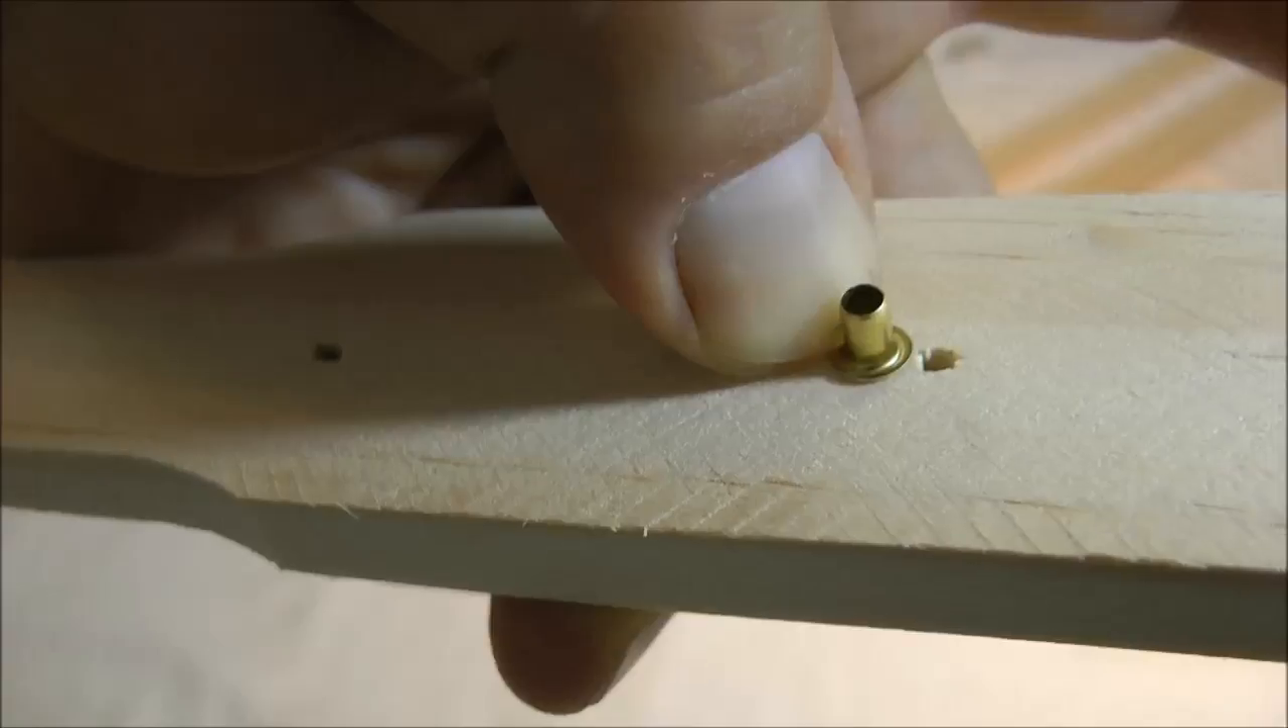I have ordered a larger one it's not a bad thing it's much easier to feed through the wire however as you can see the size of the eyelet does not match the size of the hole.